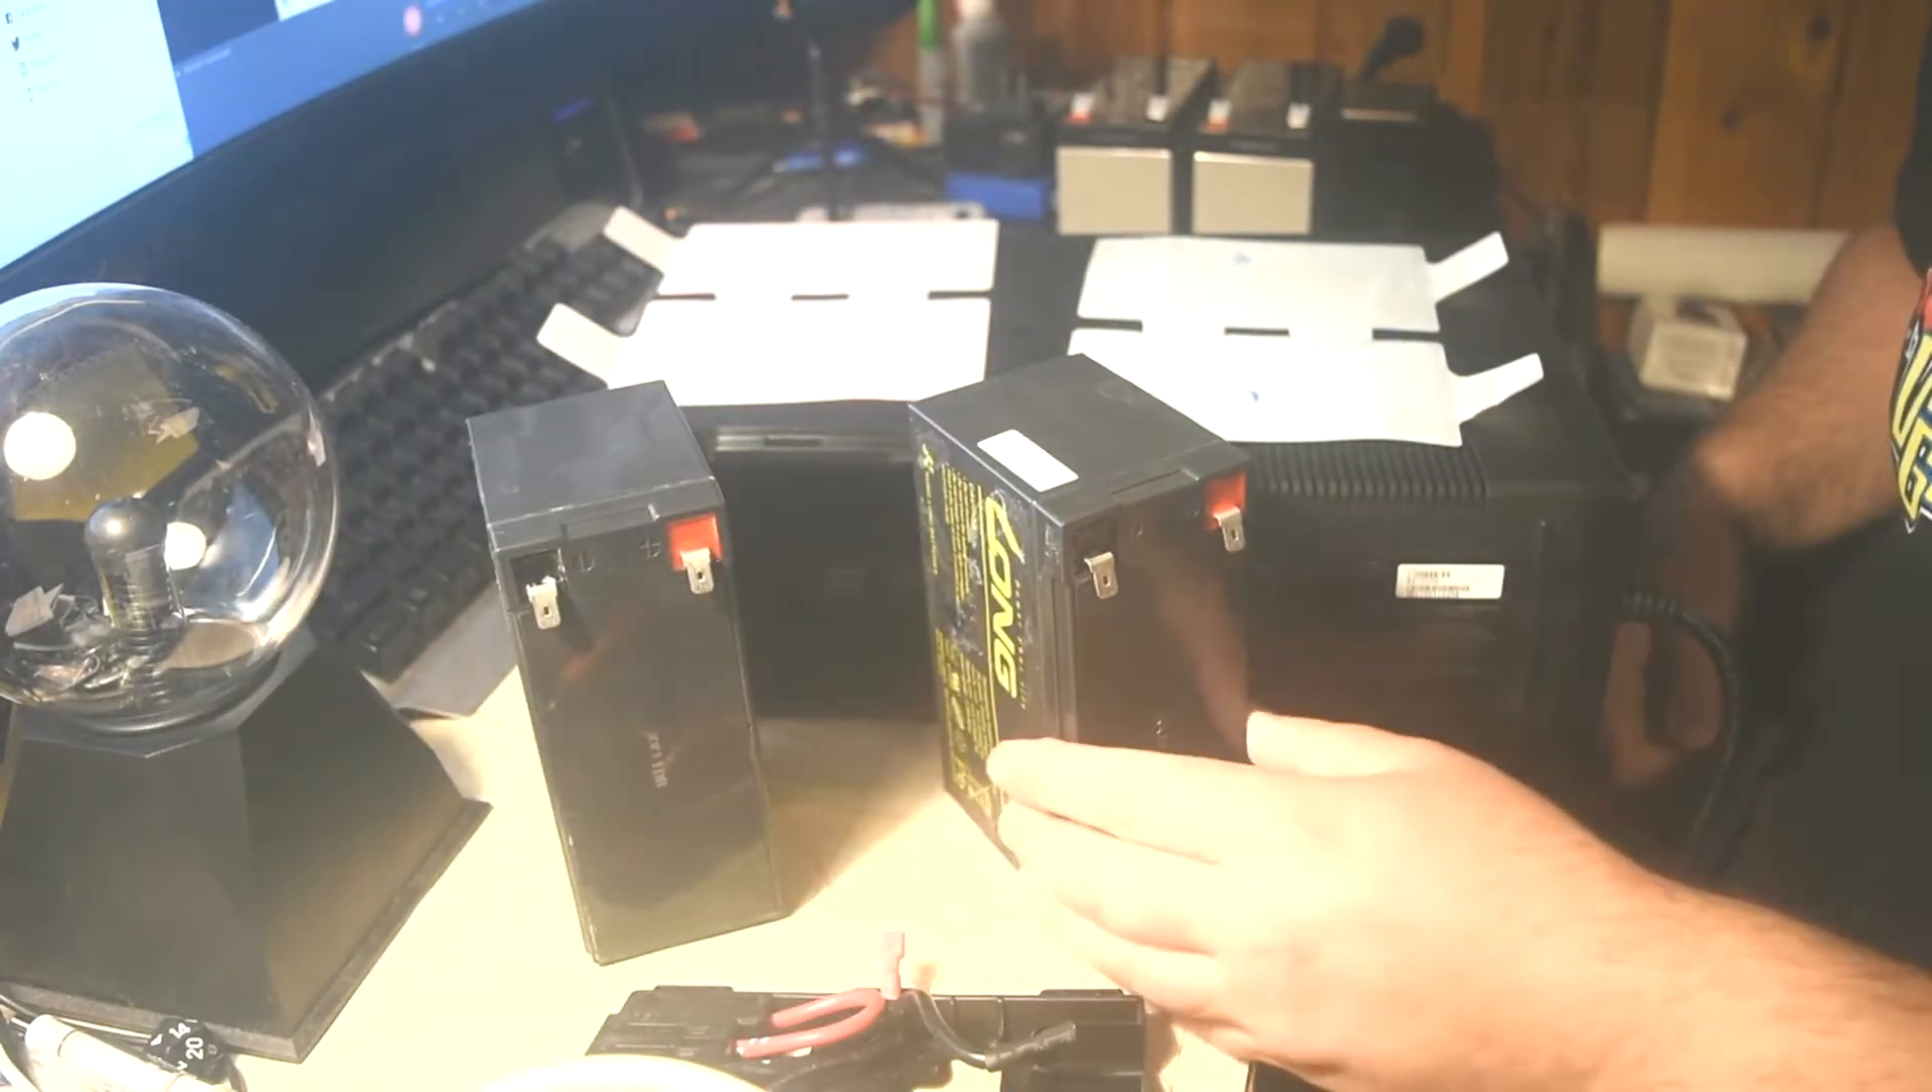So, we've disconnected our old batteries.